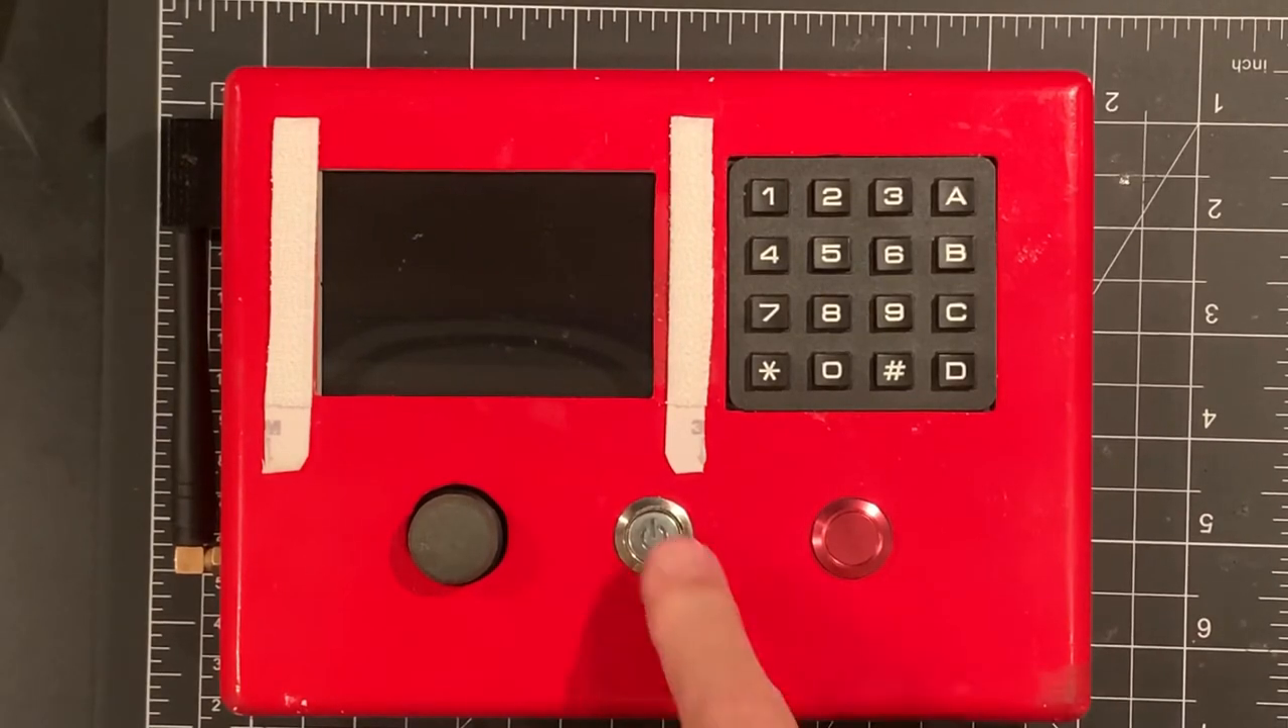We've buttoned the box up here.